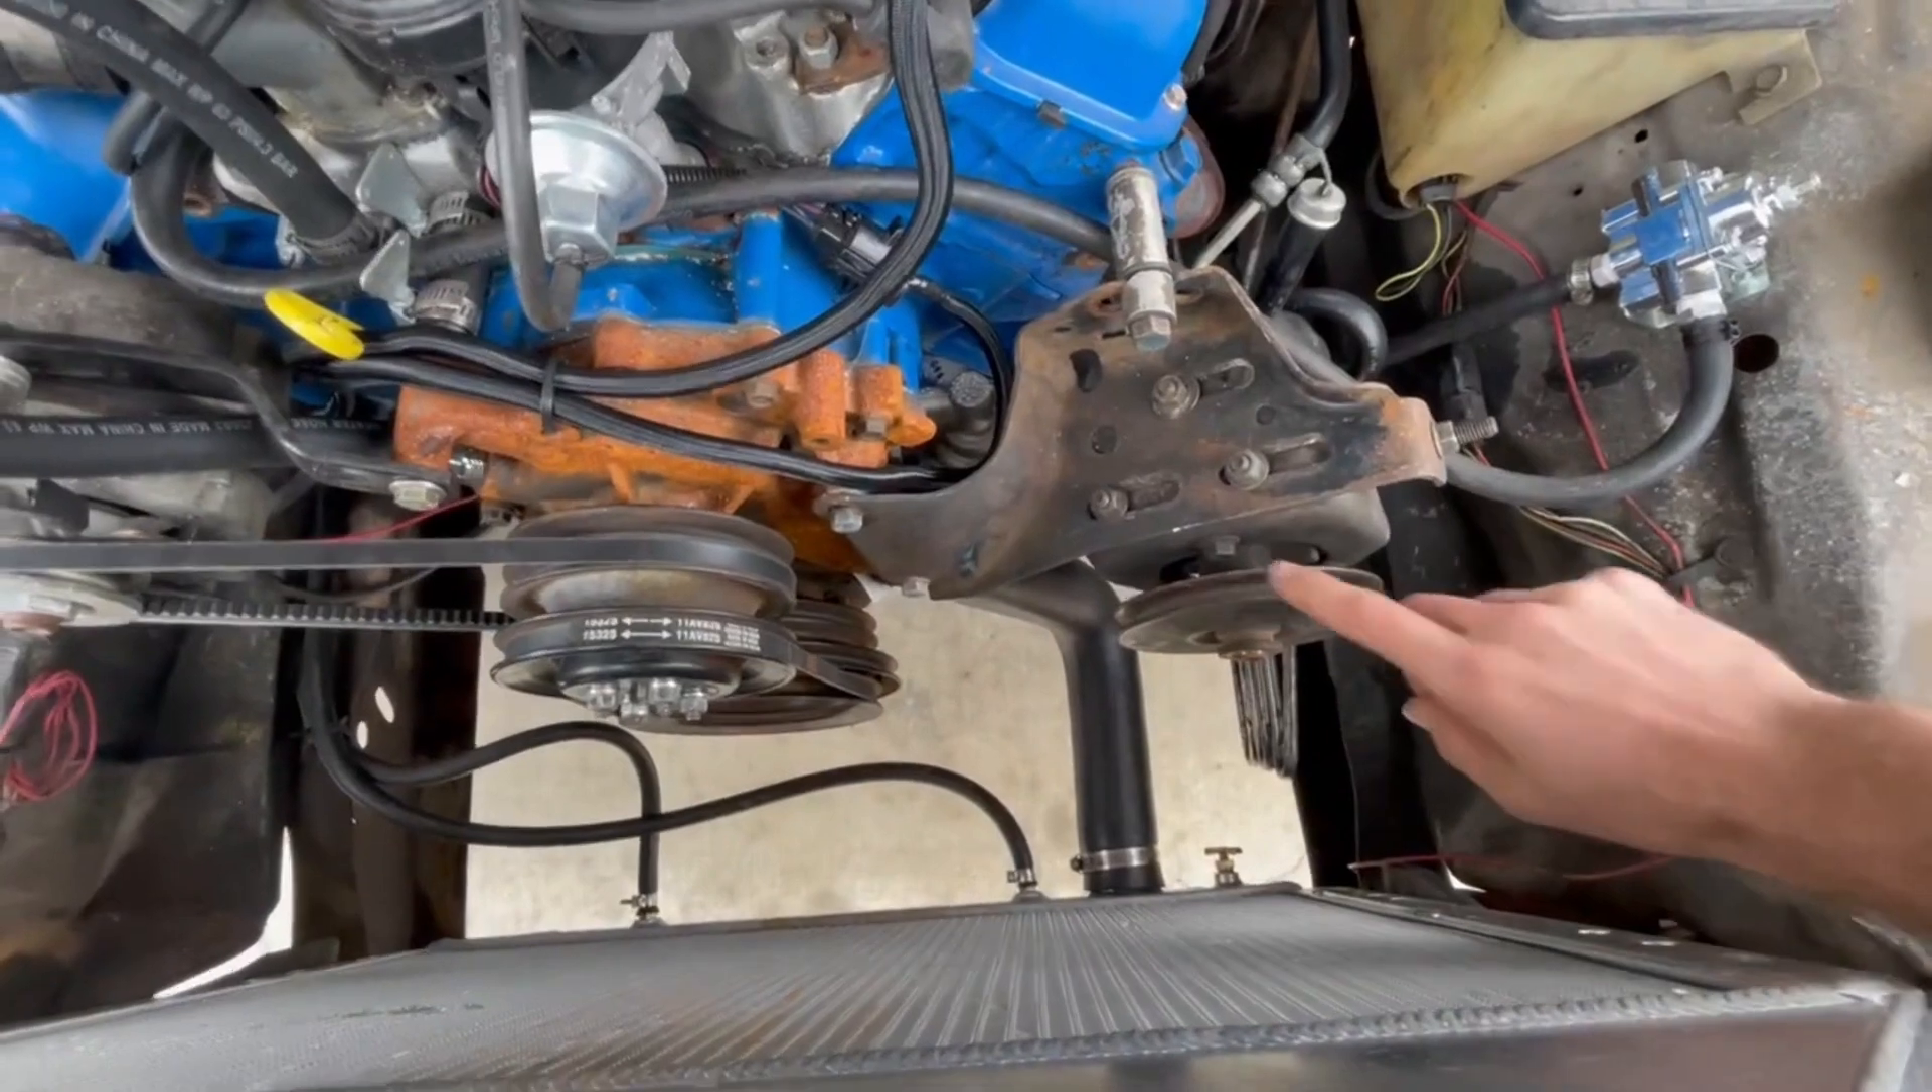You can see I still need a belt for my power steering pump, but I'll be doing that probably today.